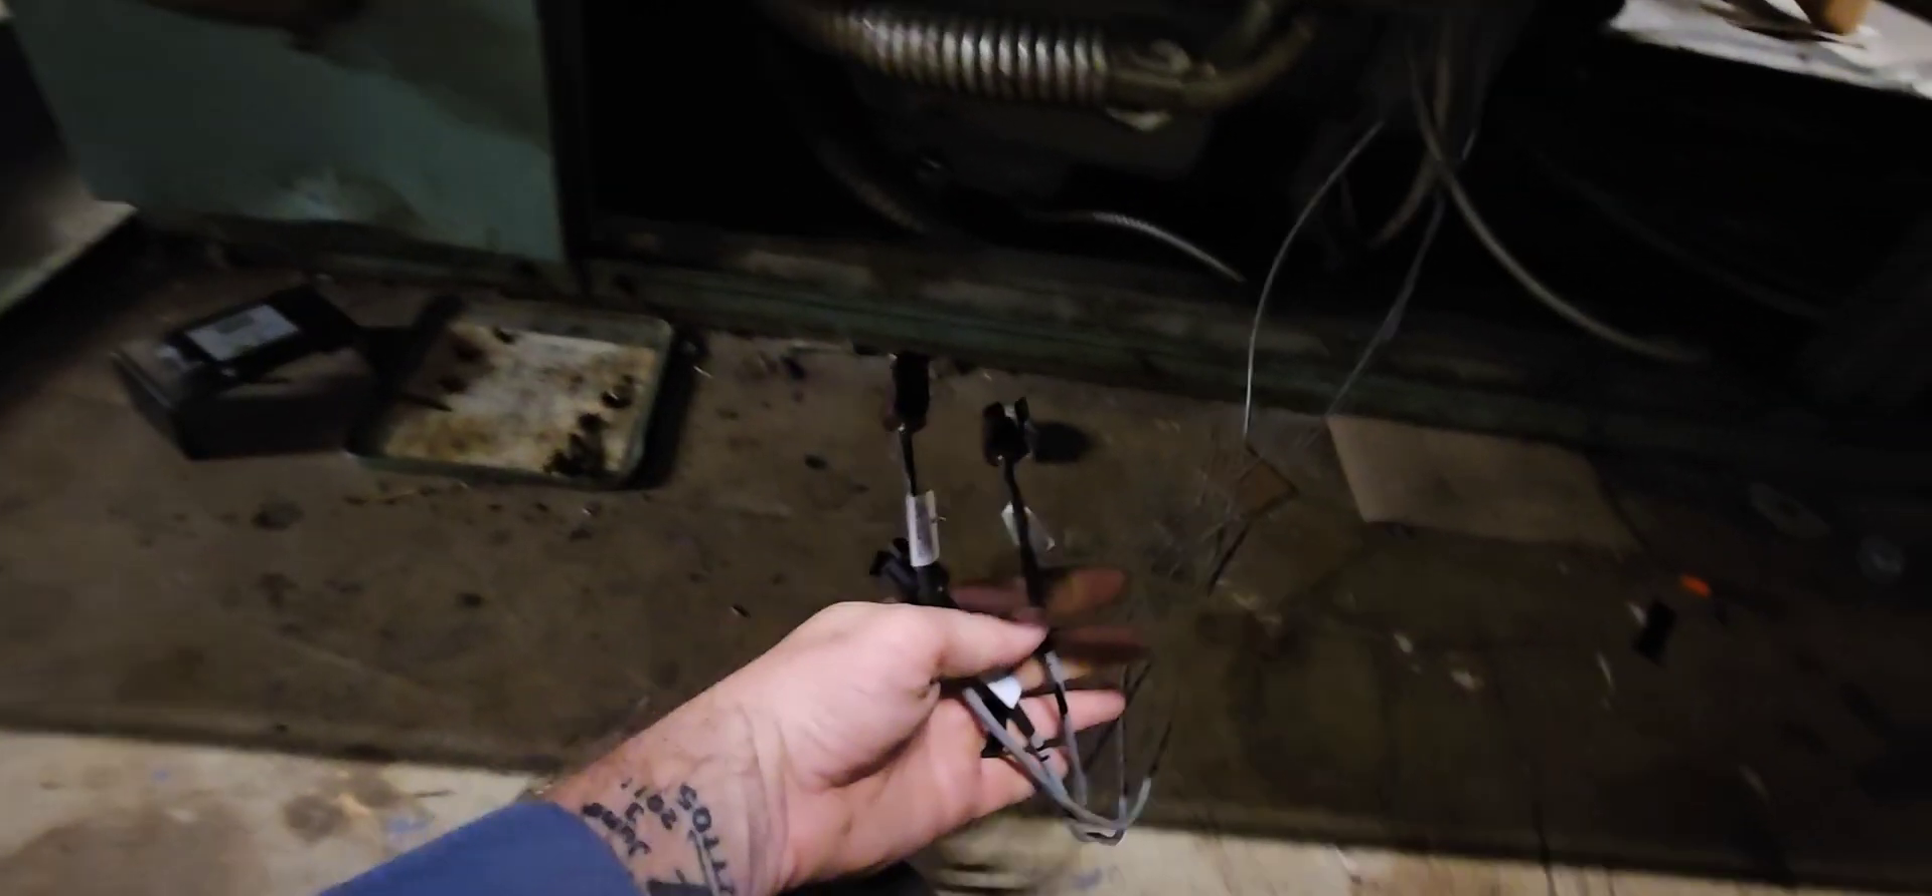We've just got these transducer wires kind of pulled out um we're waiting on fittings to put them on the compressor.